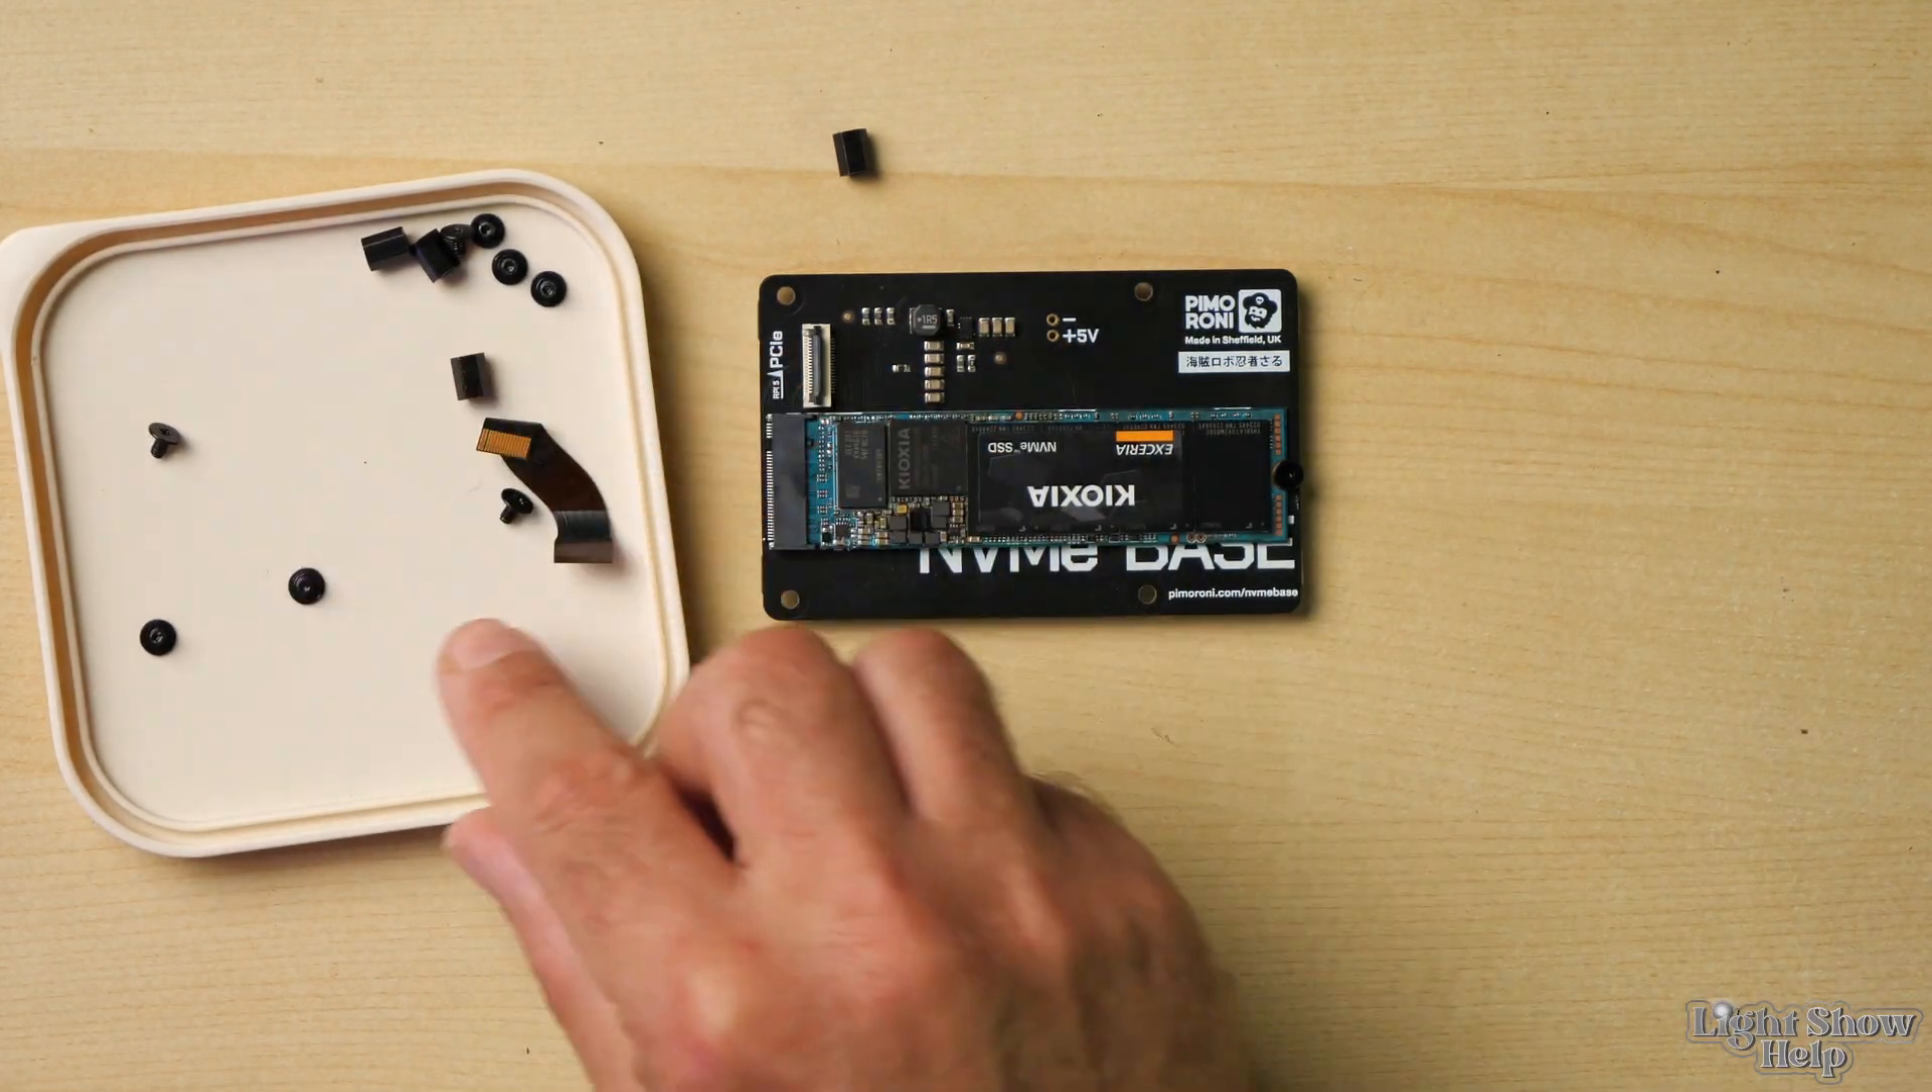So that's the NVMe disk is now mounted on the base.